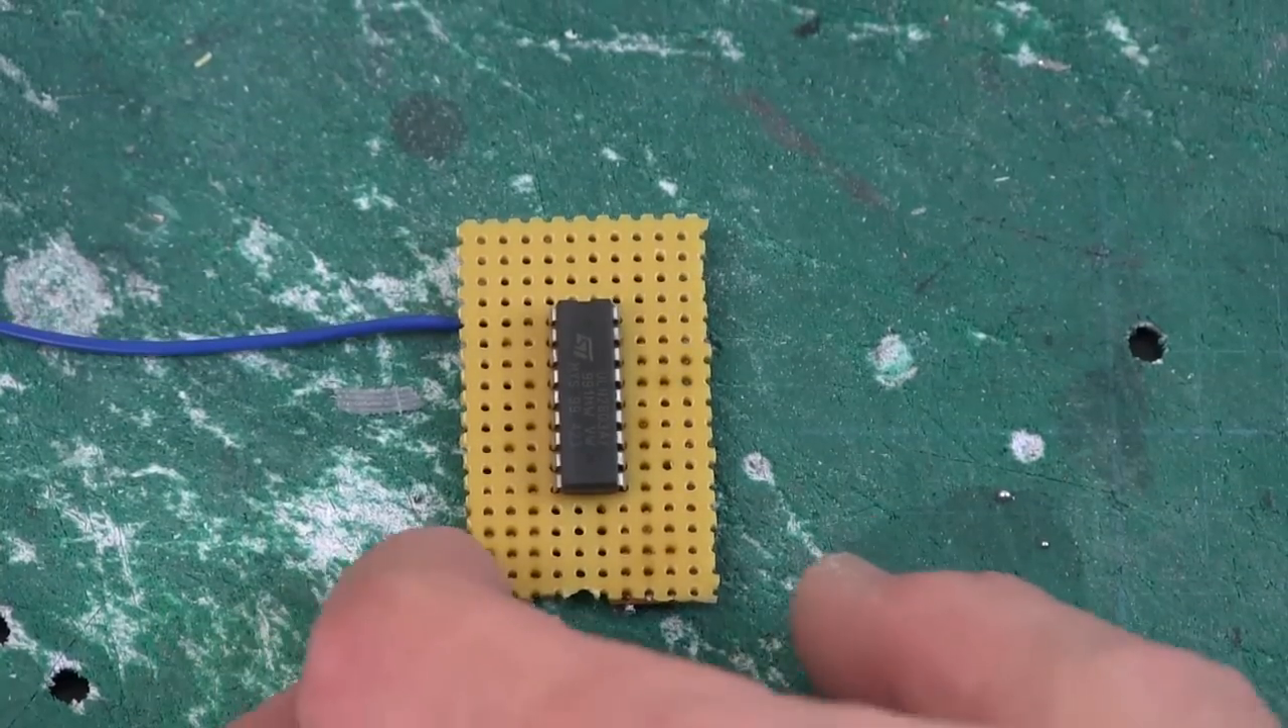Right, I've mounted my ULN2803 on a piece of strip board.